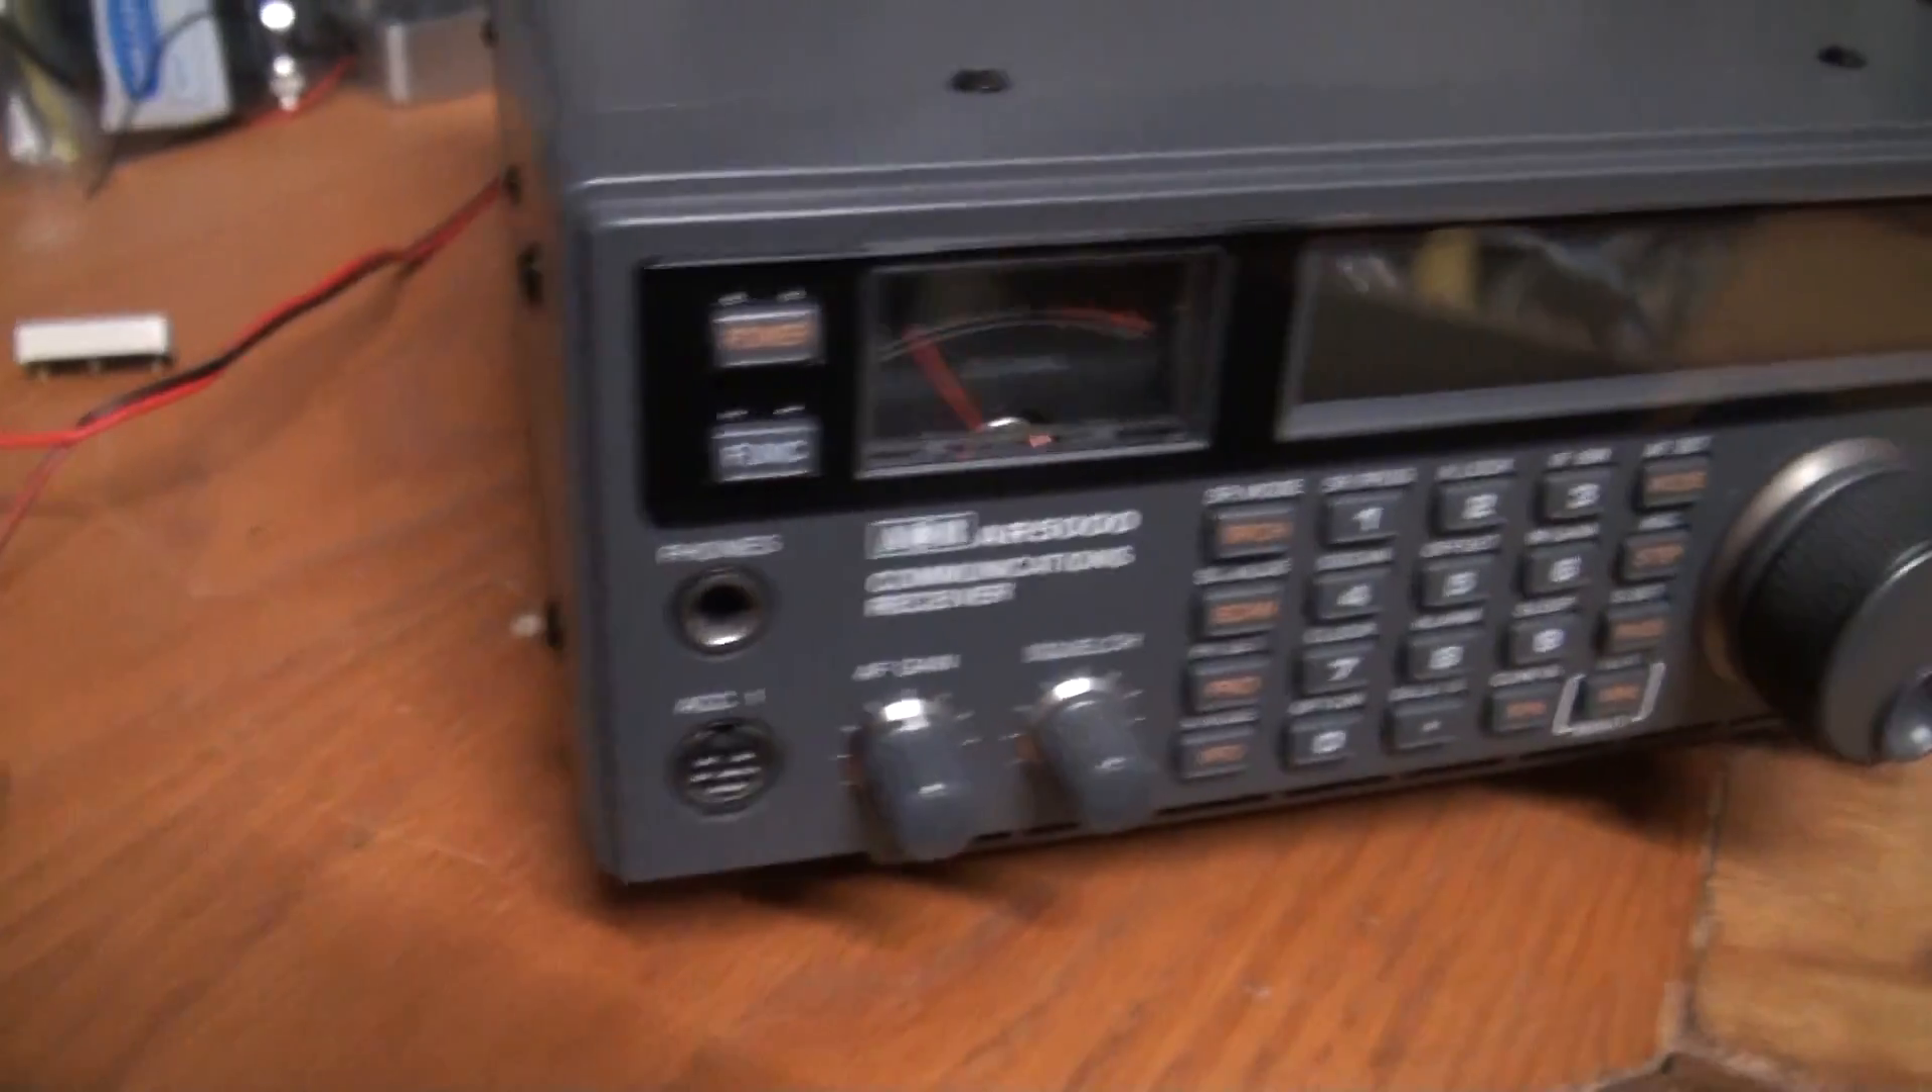Okay radio is all back together again covers on ready to be installed back in it's little spot next to it's uh it's brother.